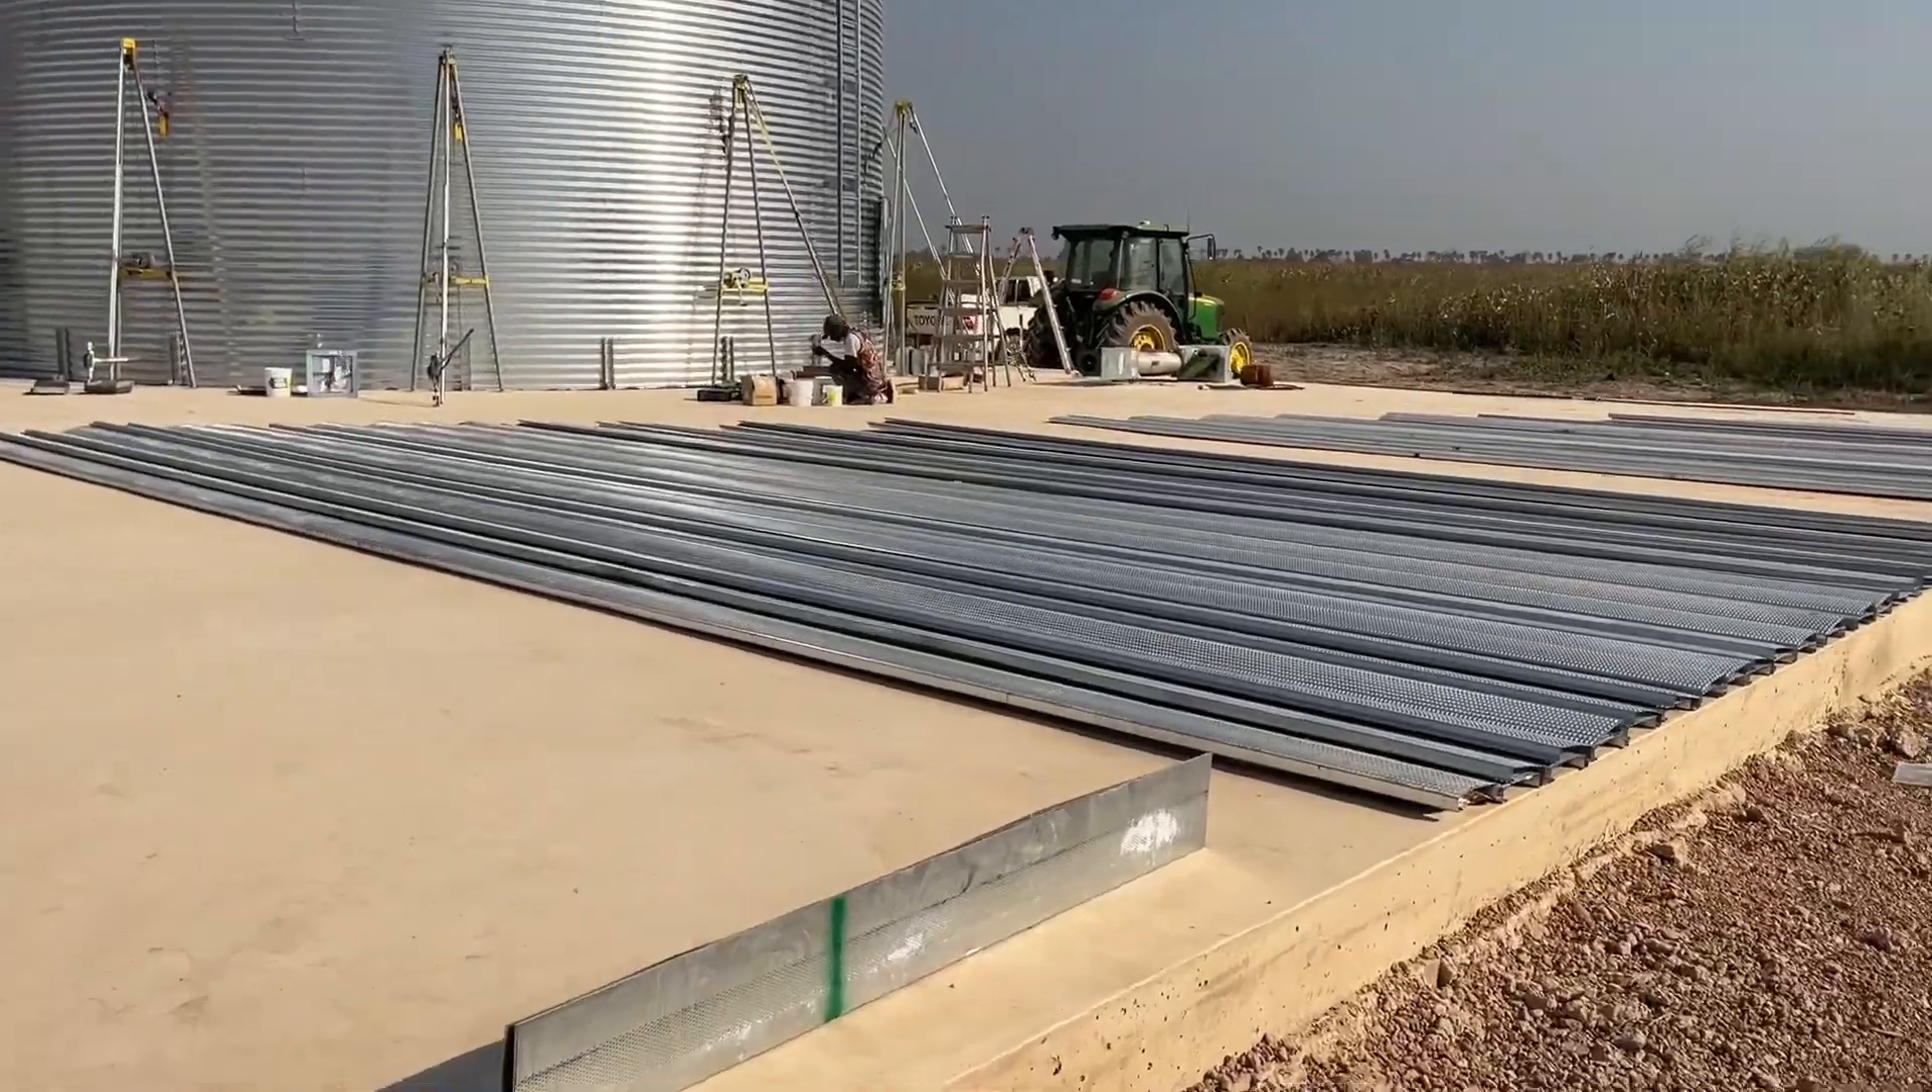All right, so we've got the floor out on the ground here.